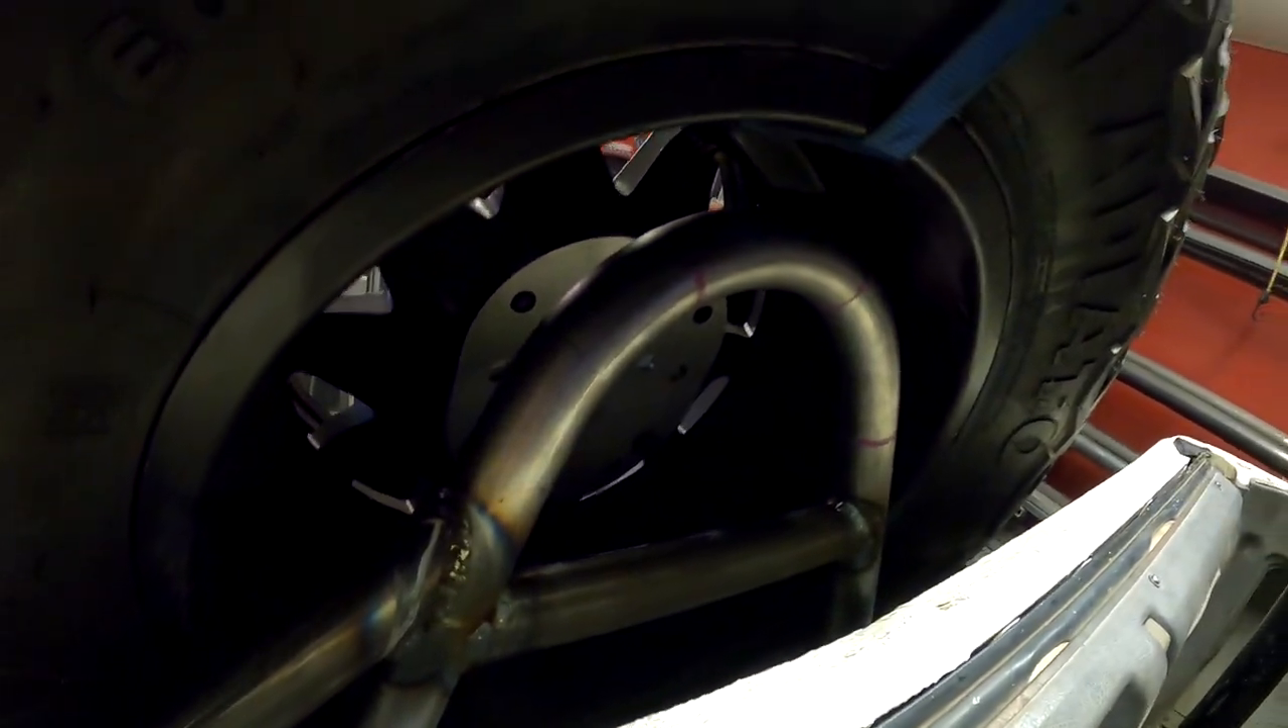Alright, so now we have our little crossbar welded in place there.